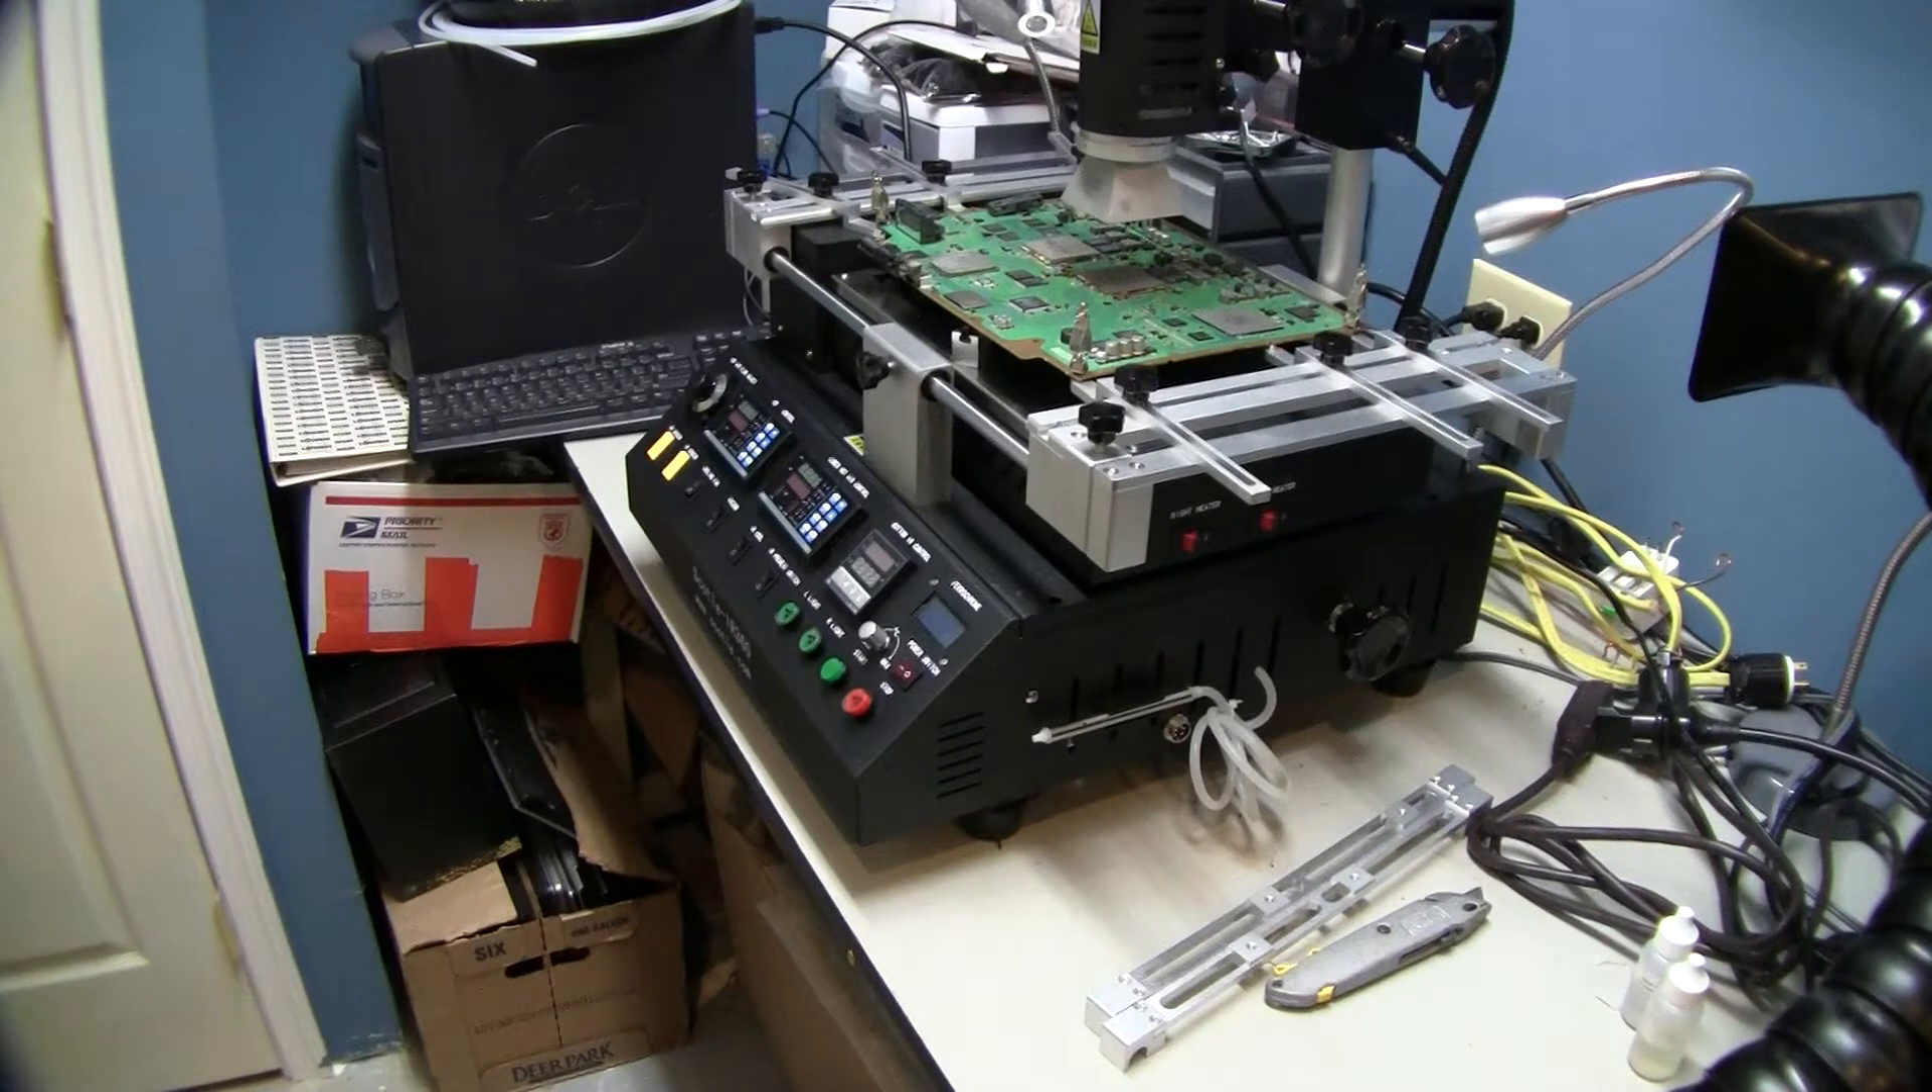Alright, so, this machine is a little noisy, so when we turn it on it will be a little harder to hear, but our board is all in place.